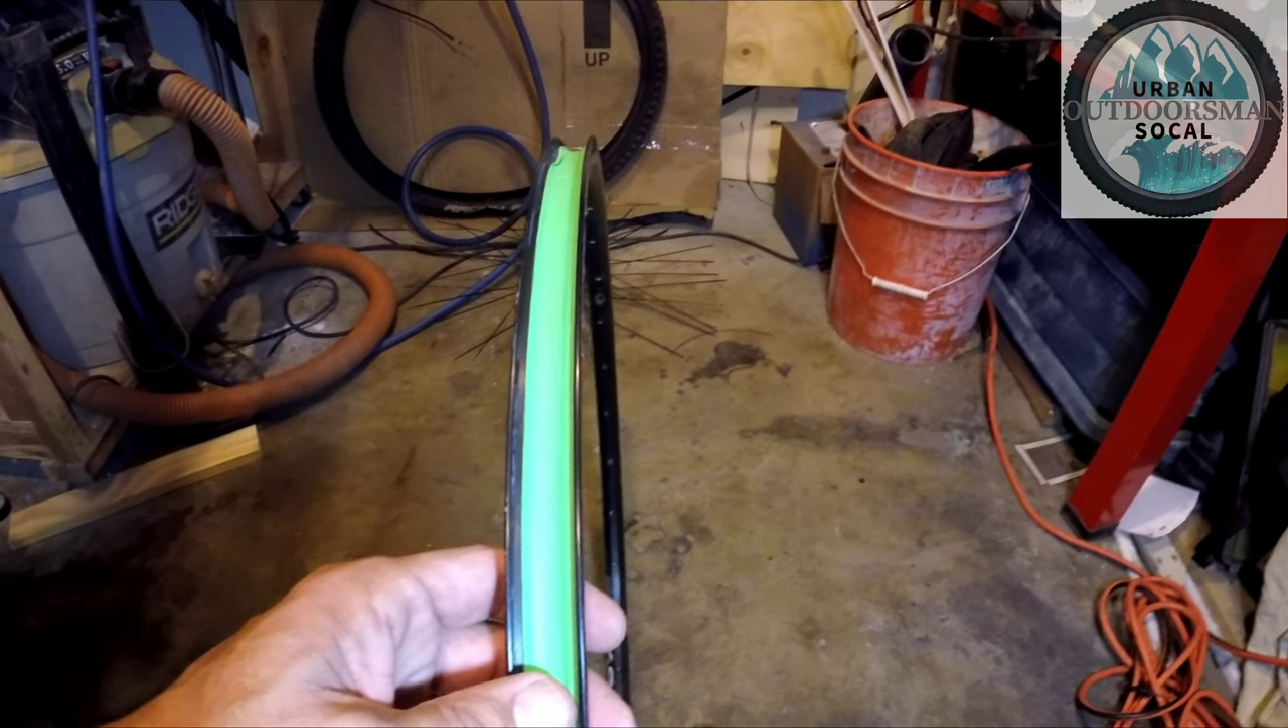You can see I put the old rim strip back in there.